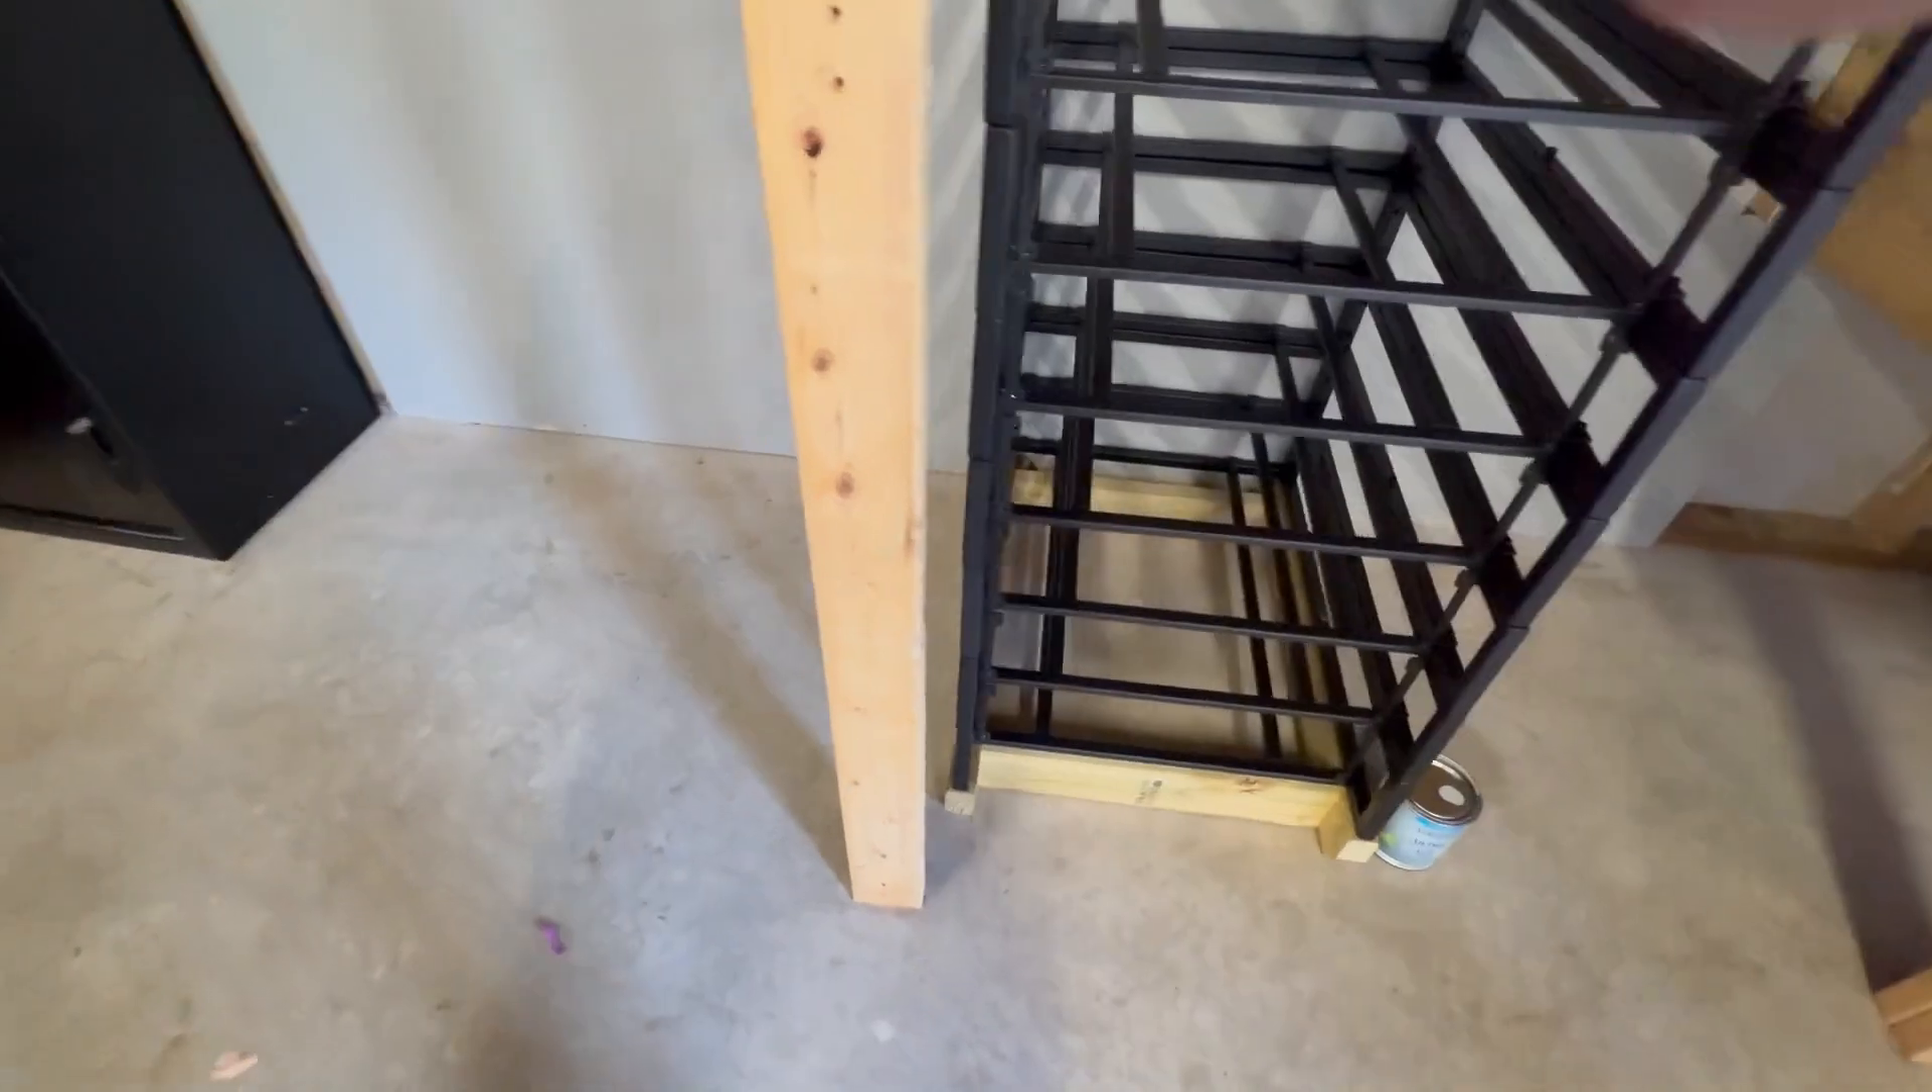All right i pre-built the rack in groups of four and then i put the platform on the bottom pressure treated two by fours.